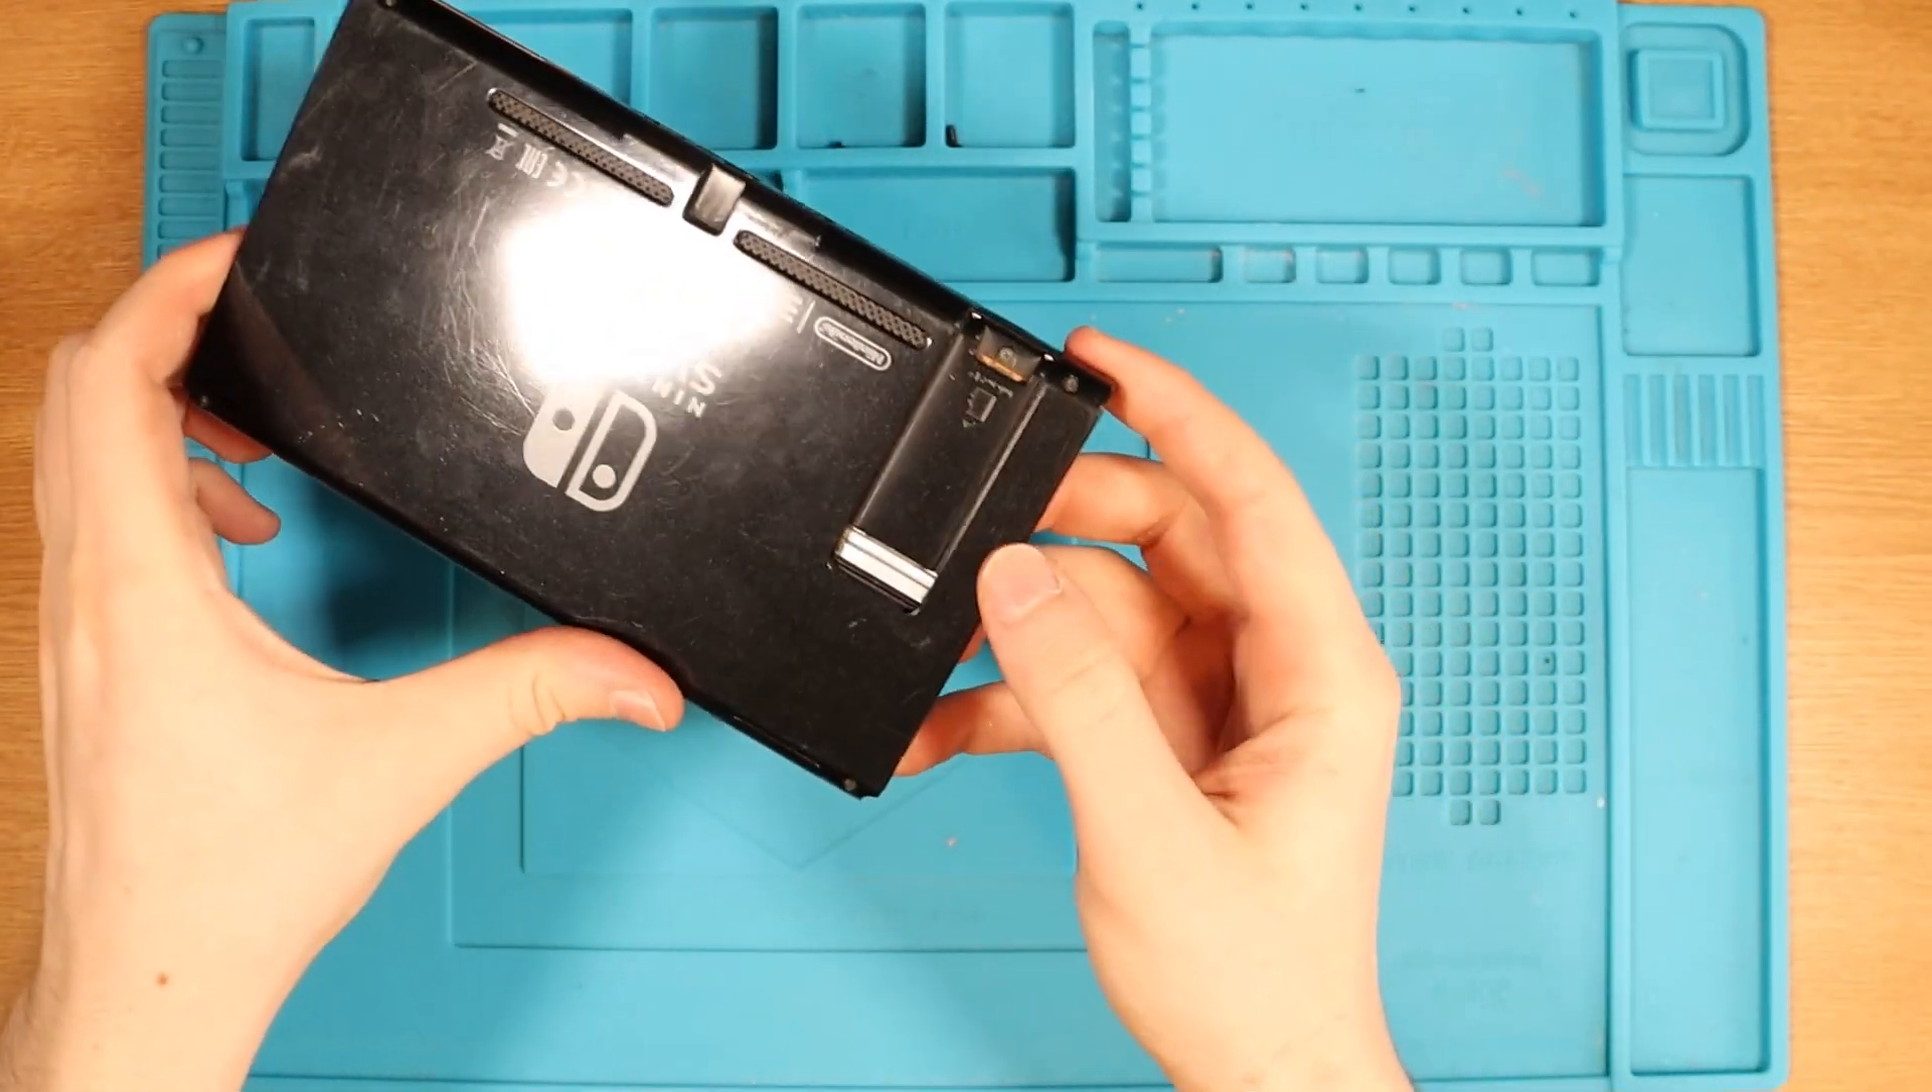We're missing the kickstand at the back, but other than that, we're looking all right.